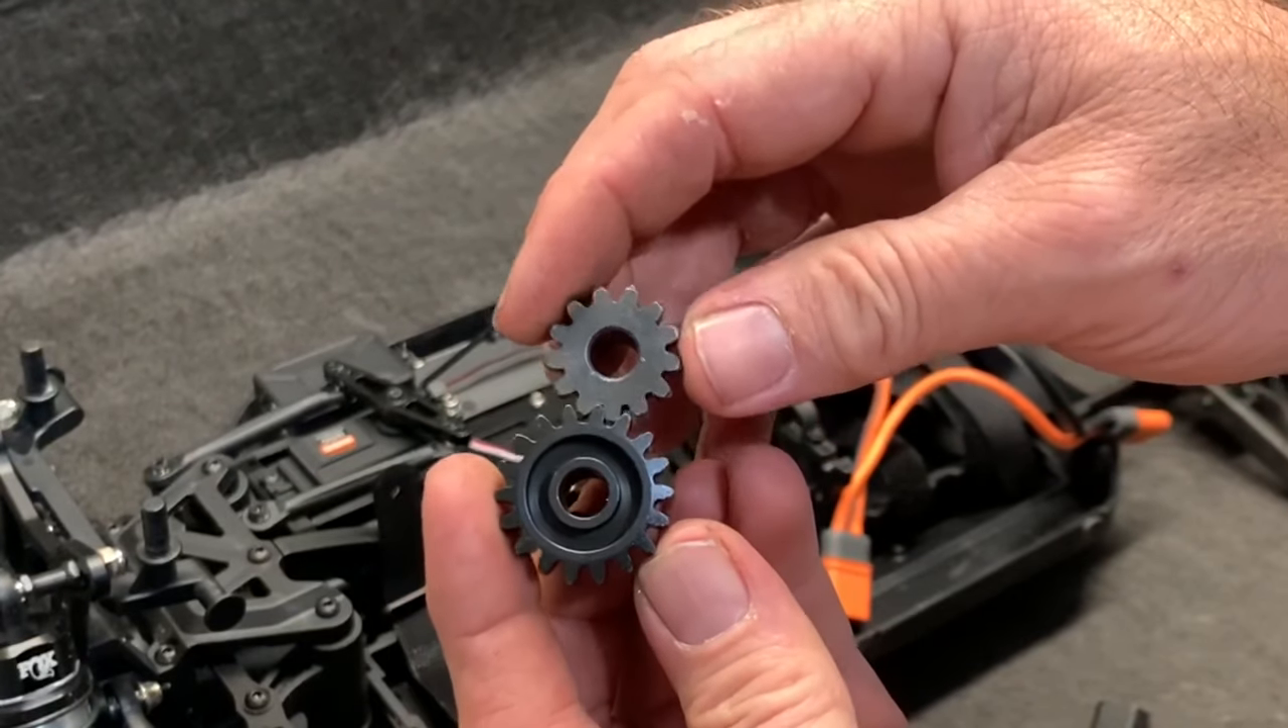I've already got the pinion gear off.